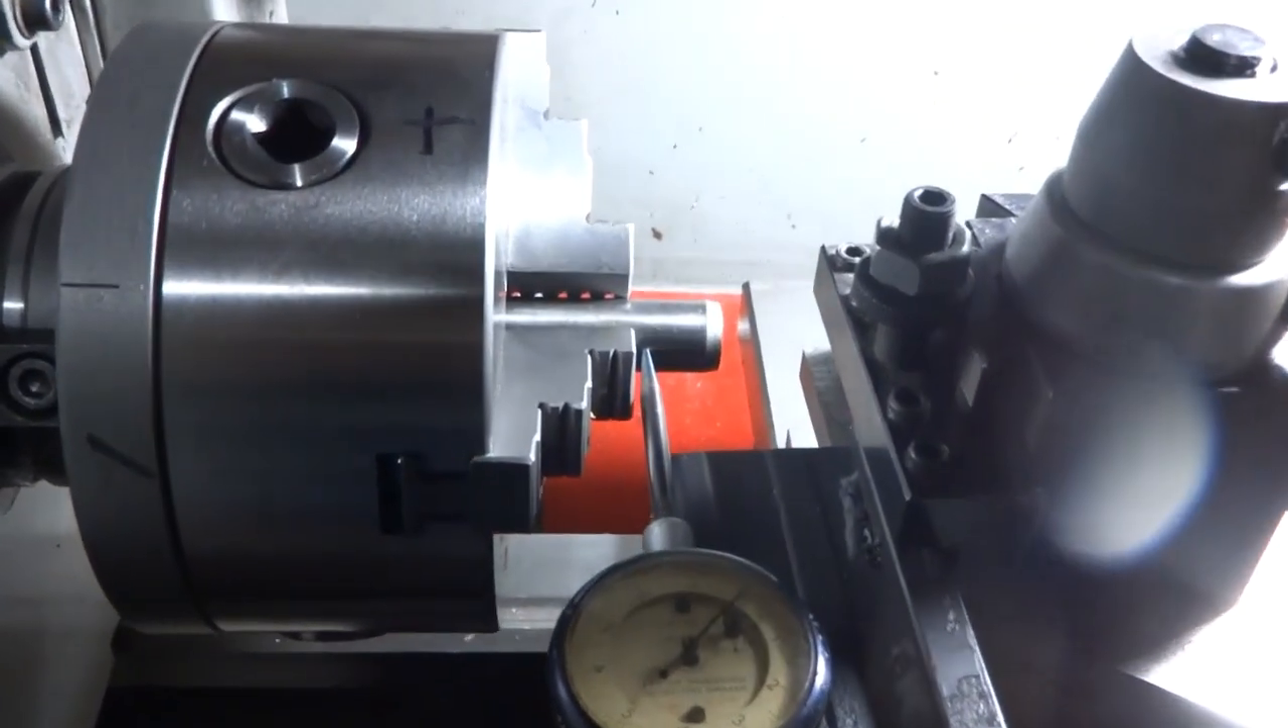We've got the new chuck mounted on the lathe, and after making some adjustments that we'll talk about in a minute, we have a pretty good result here.